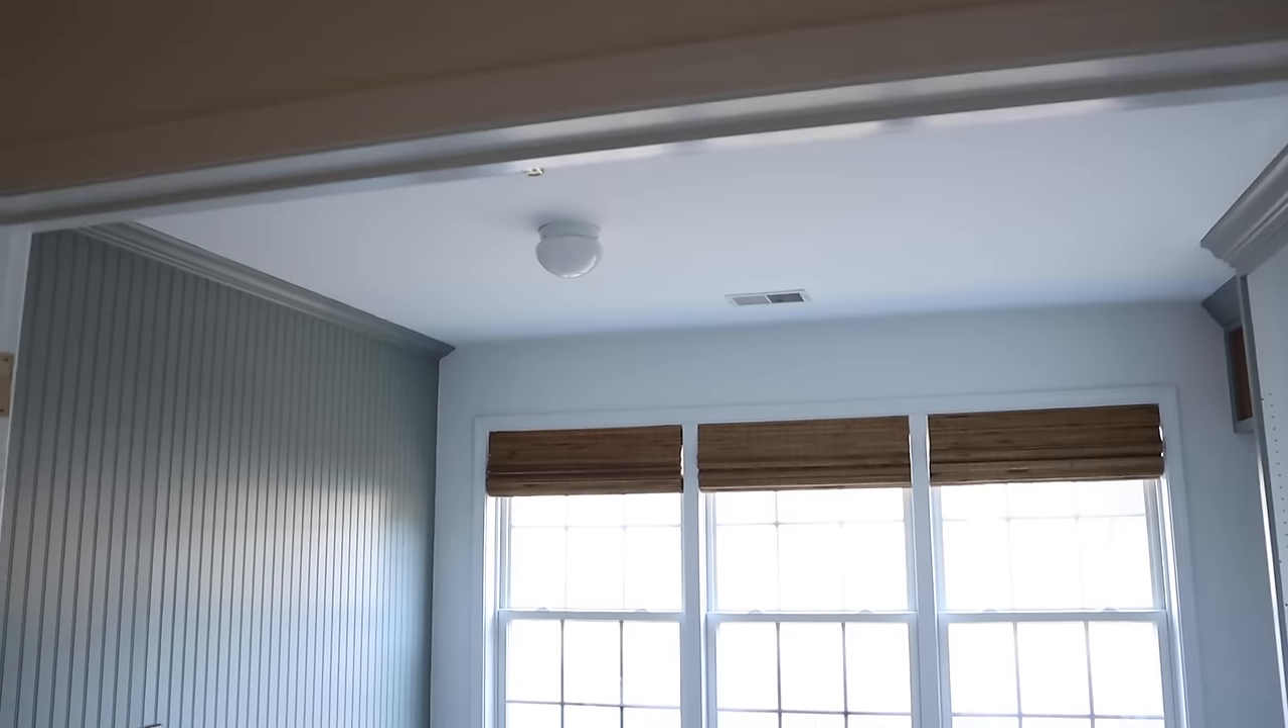When we built the wall the light was no longer centered in the room.